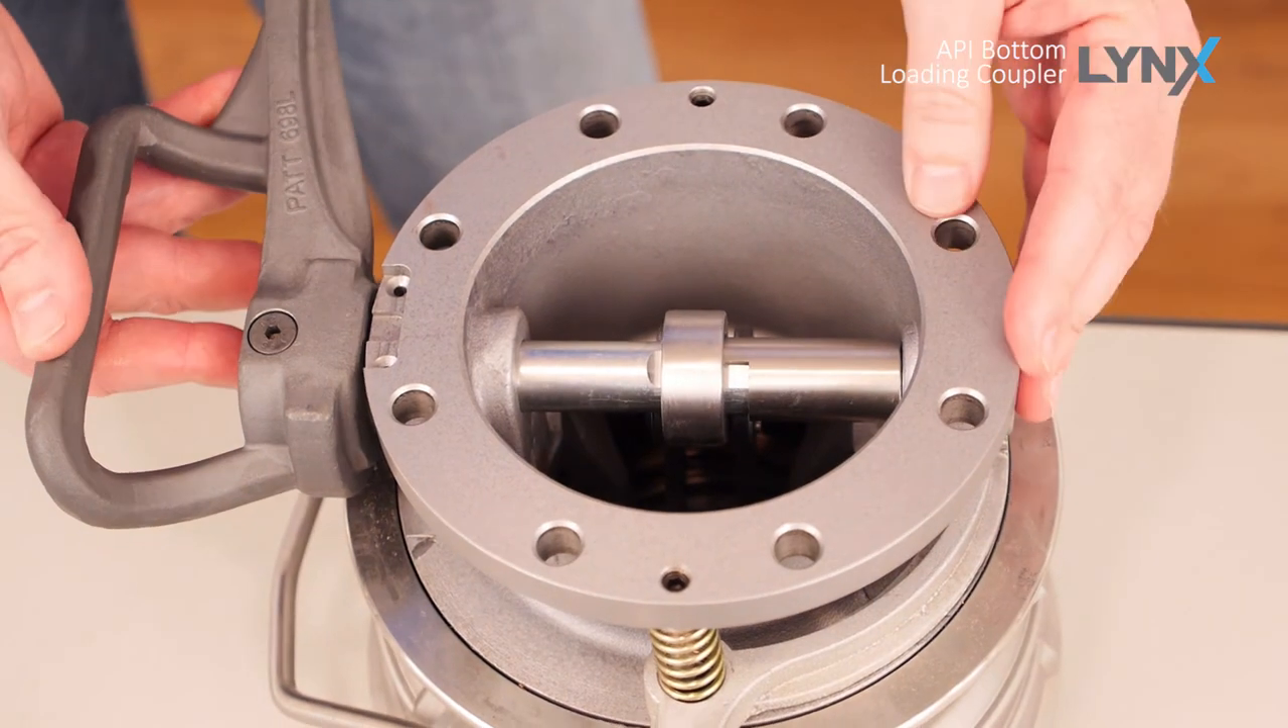So, with the handle shaft back in place, your tube spacer in place, you're good to go.